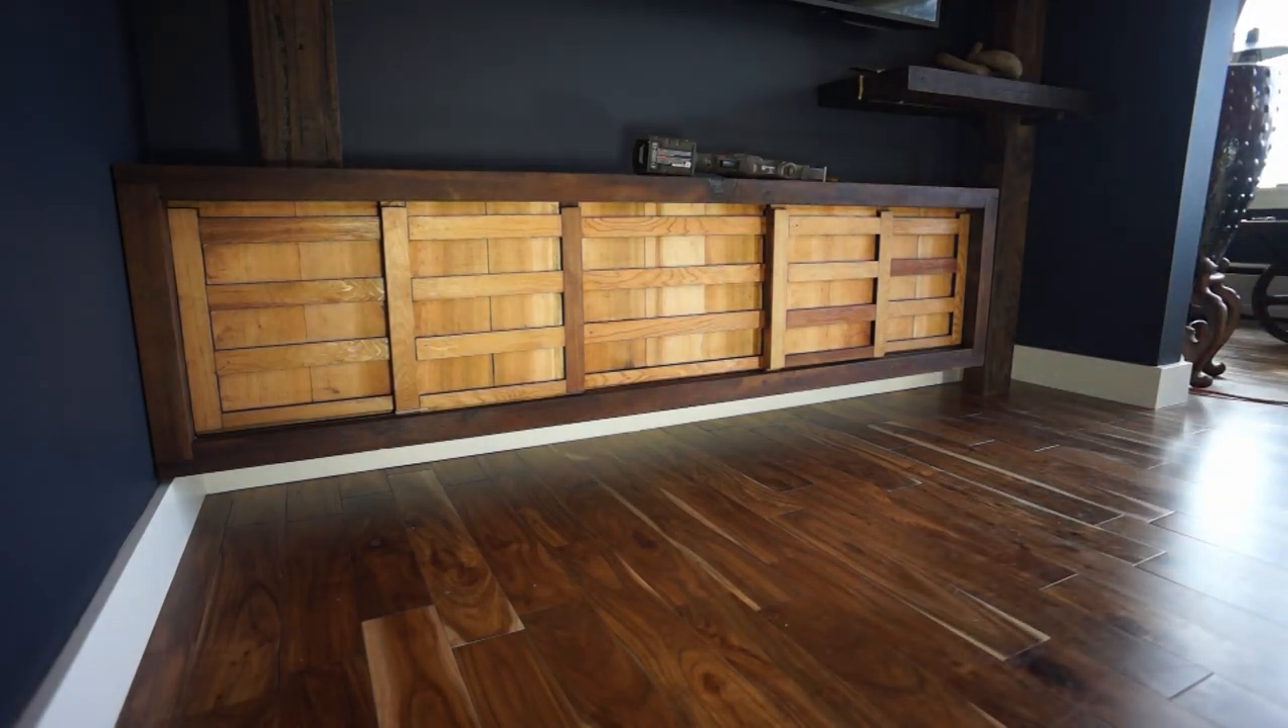Now I simply slide the doors into their railing system and the cabinetry part is complete.